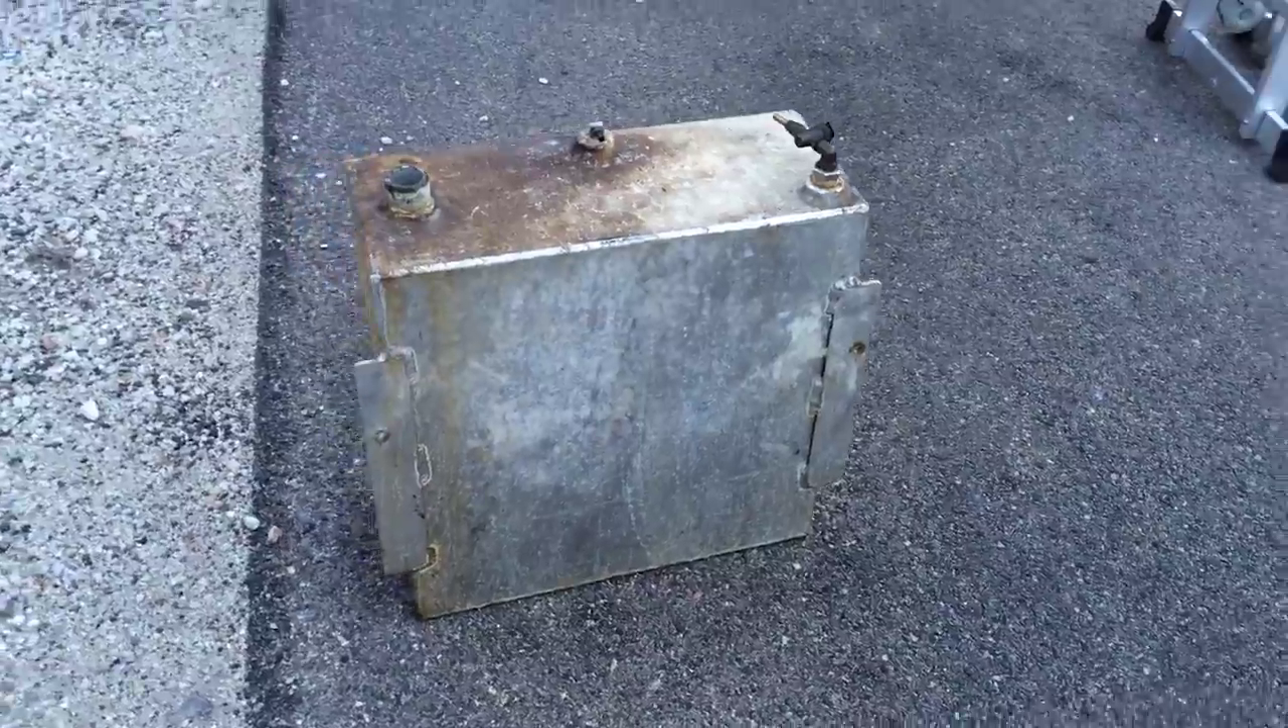Well, we got the tank out.